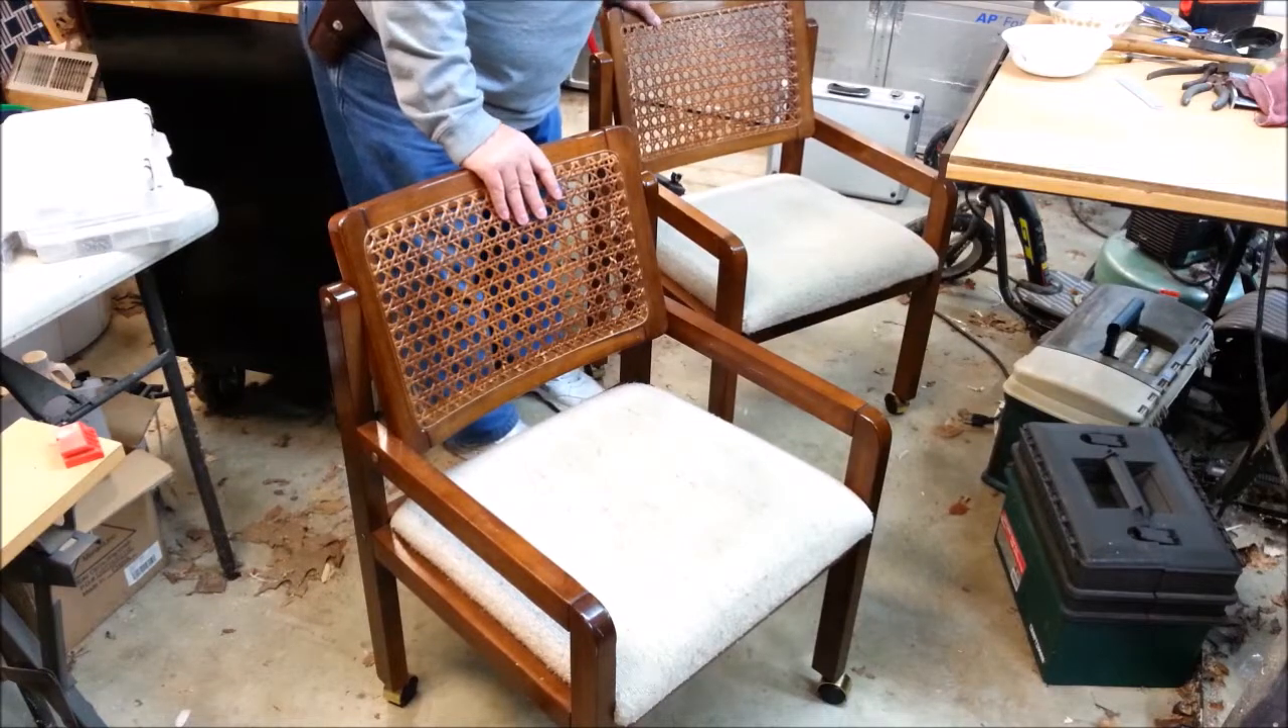Here we are. Two chairs reassembled.